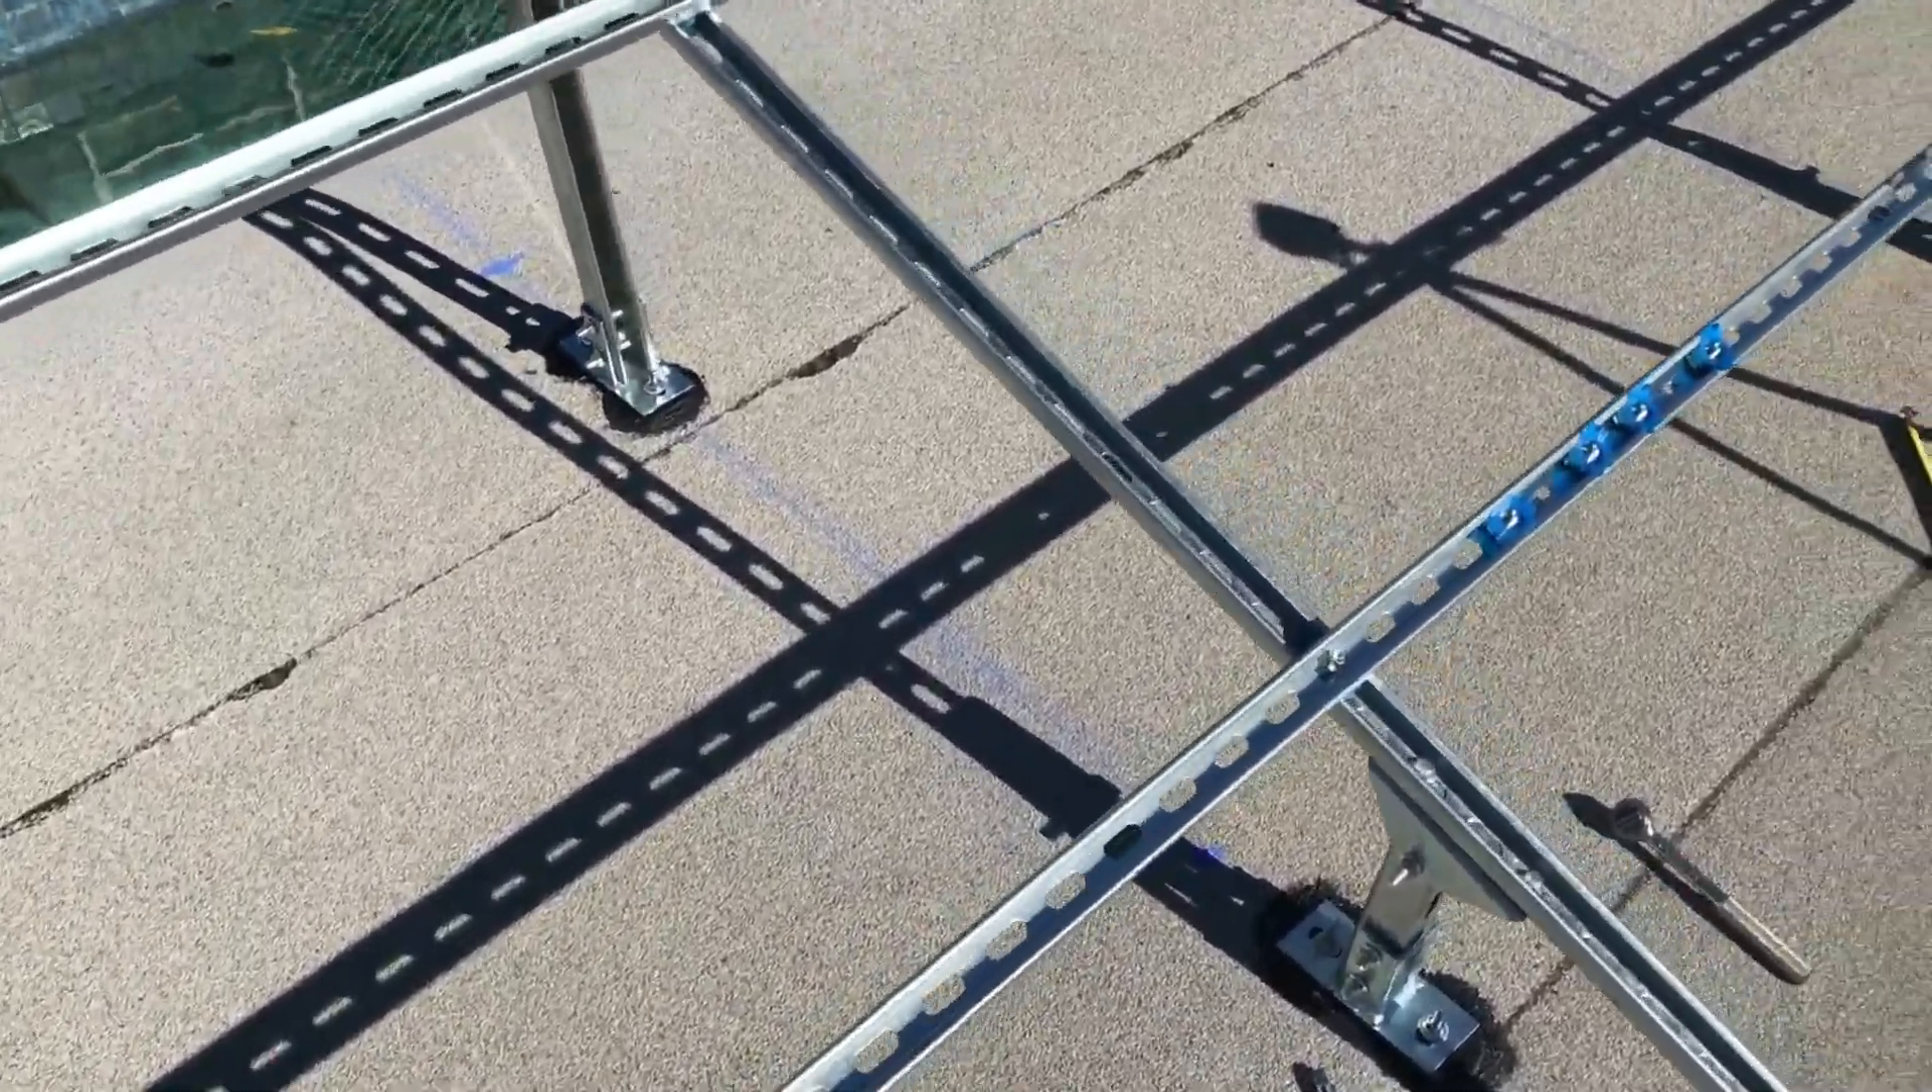Well, I've finished the assembly of the racking system here, and it's pretty sturdy.